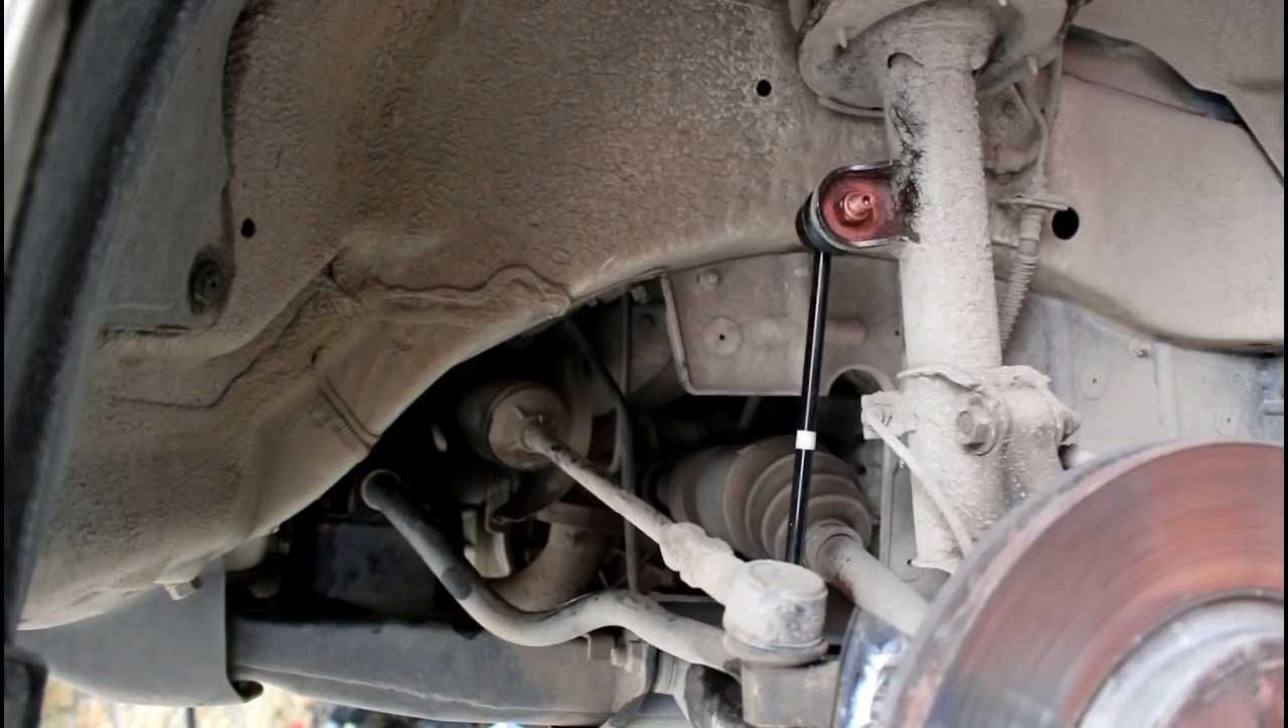Со второй стороны стойку стабилизатора тоже установил, втулку закрутил.